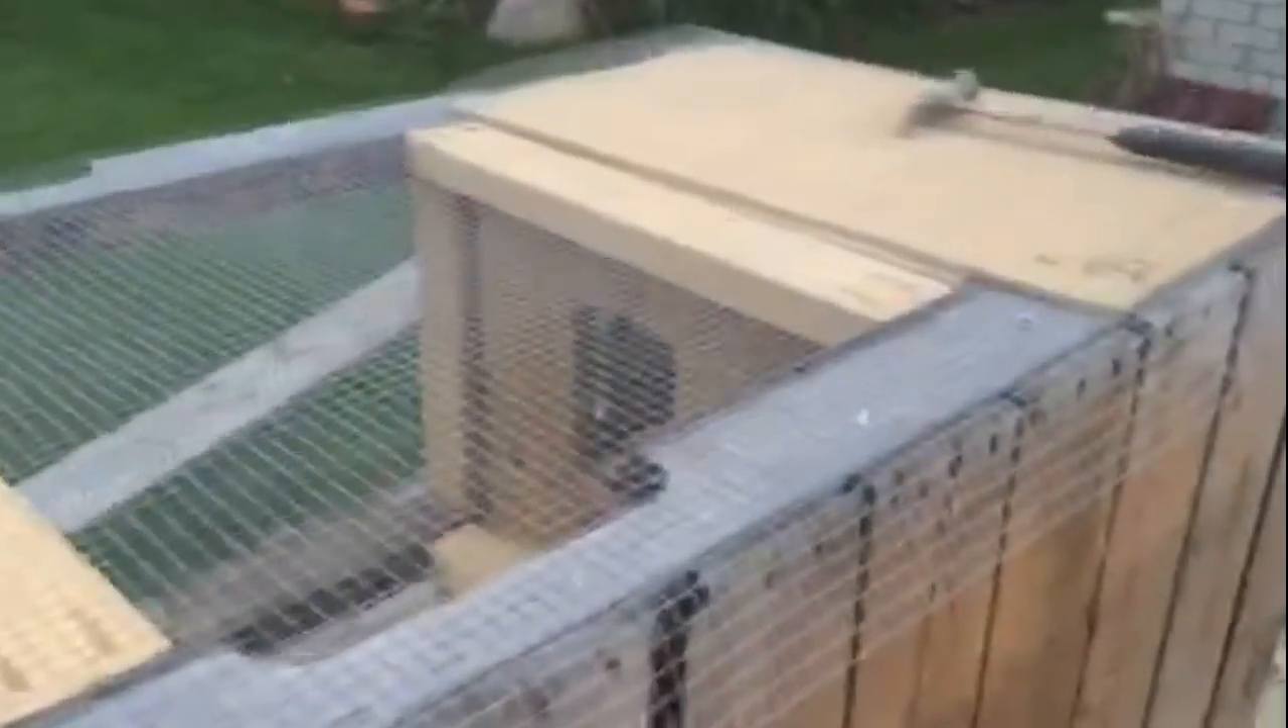Okay, so I've got the screen on. Hardware cloth, whatever you want to call it.